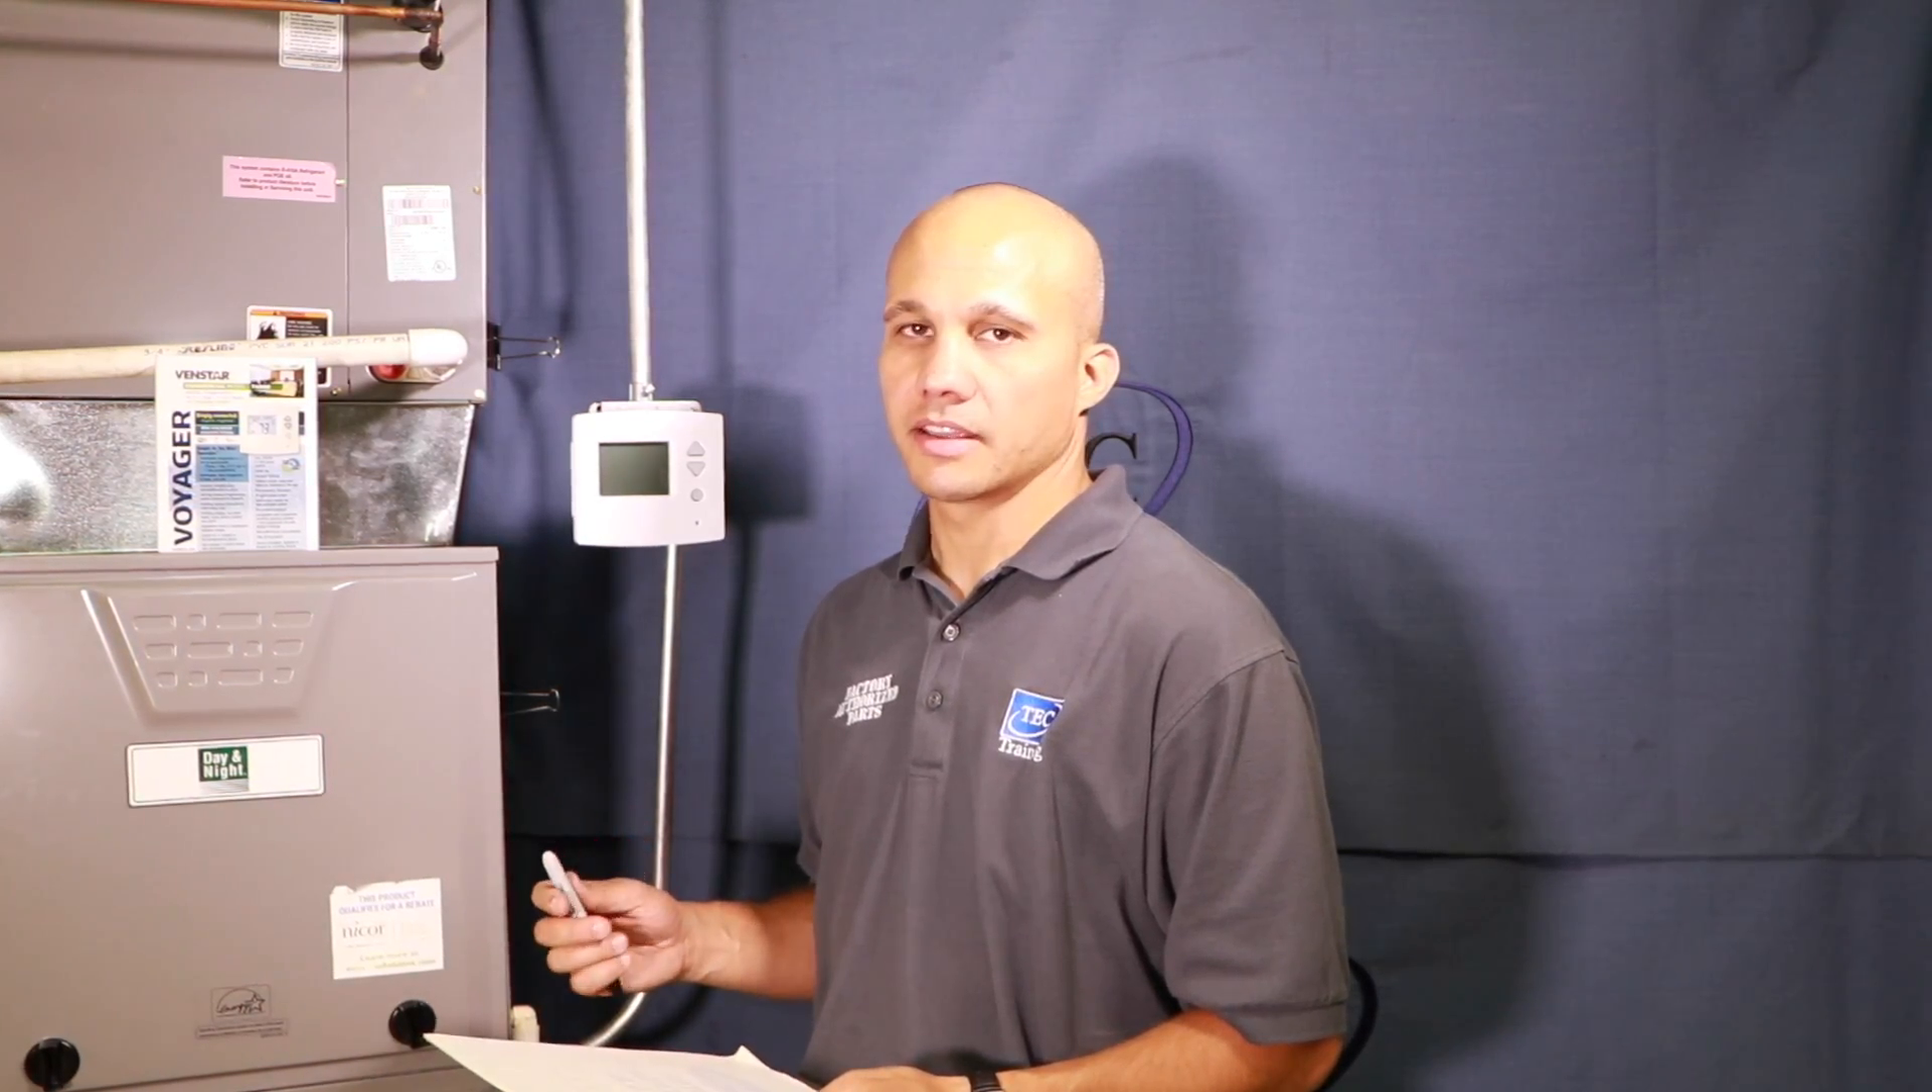So our thermostat is wired up, mounted on the wall.